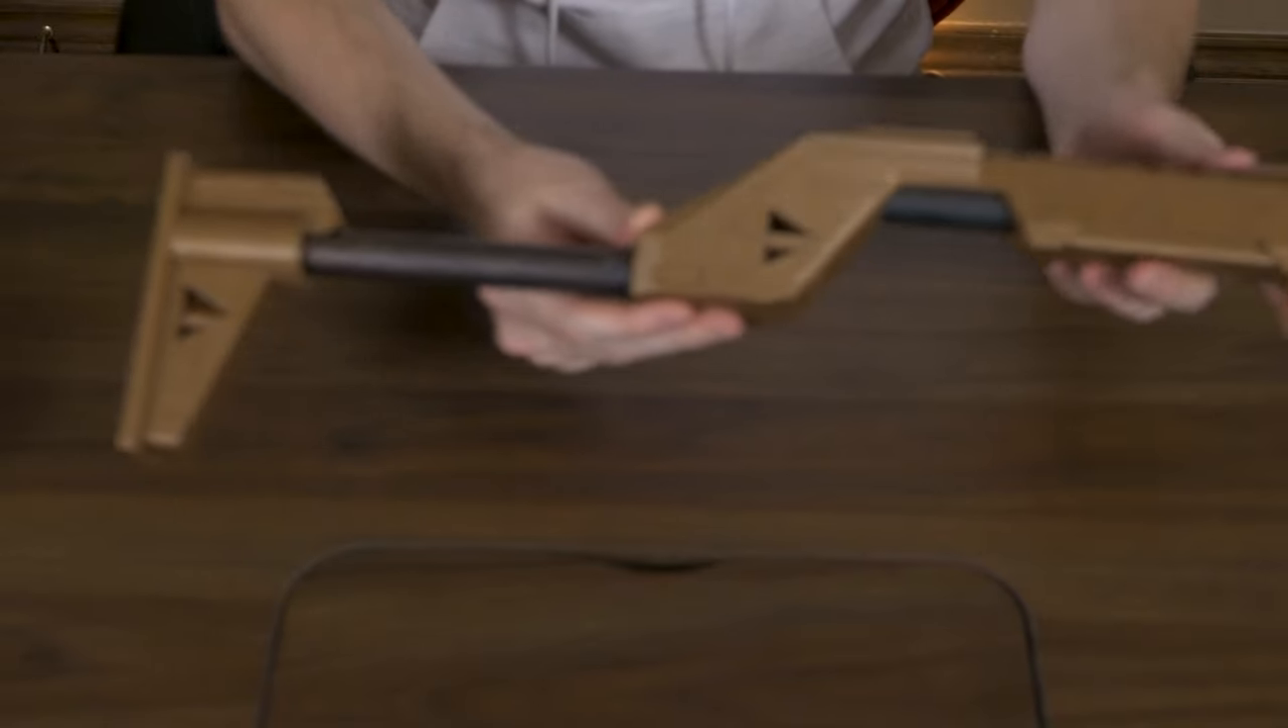And that is basically the gun assembled.